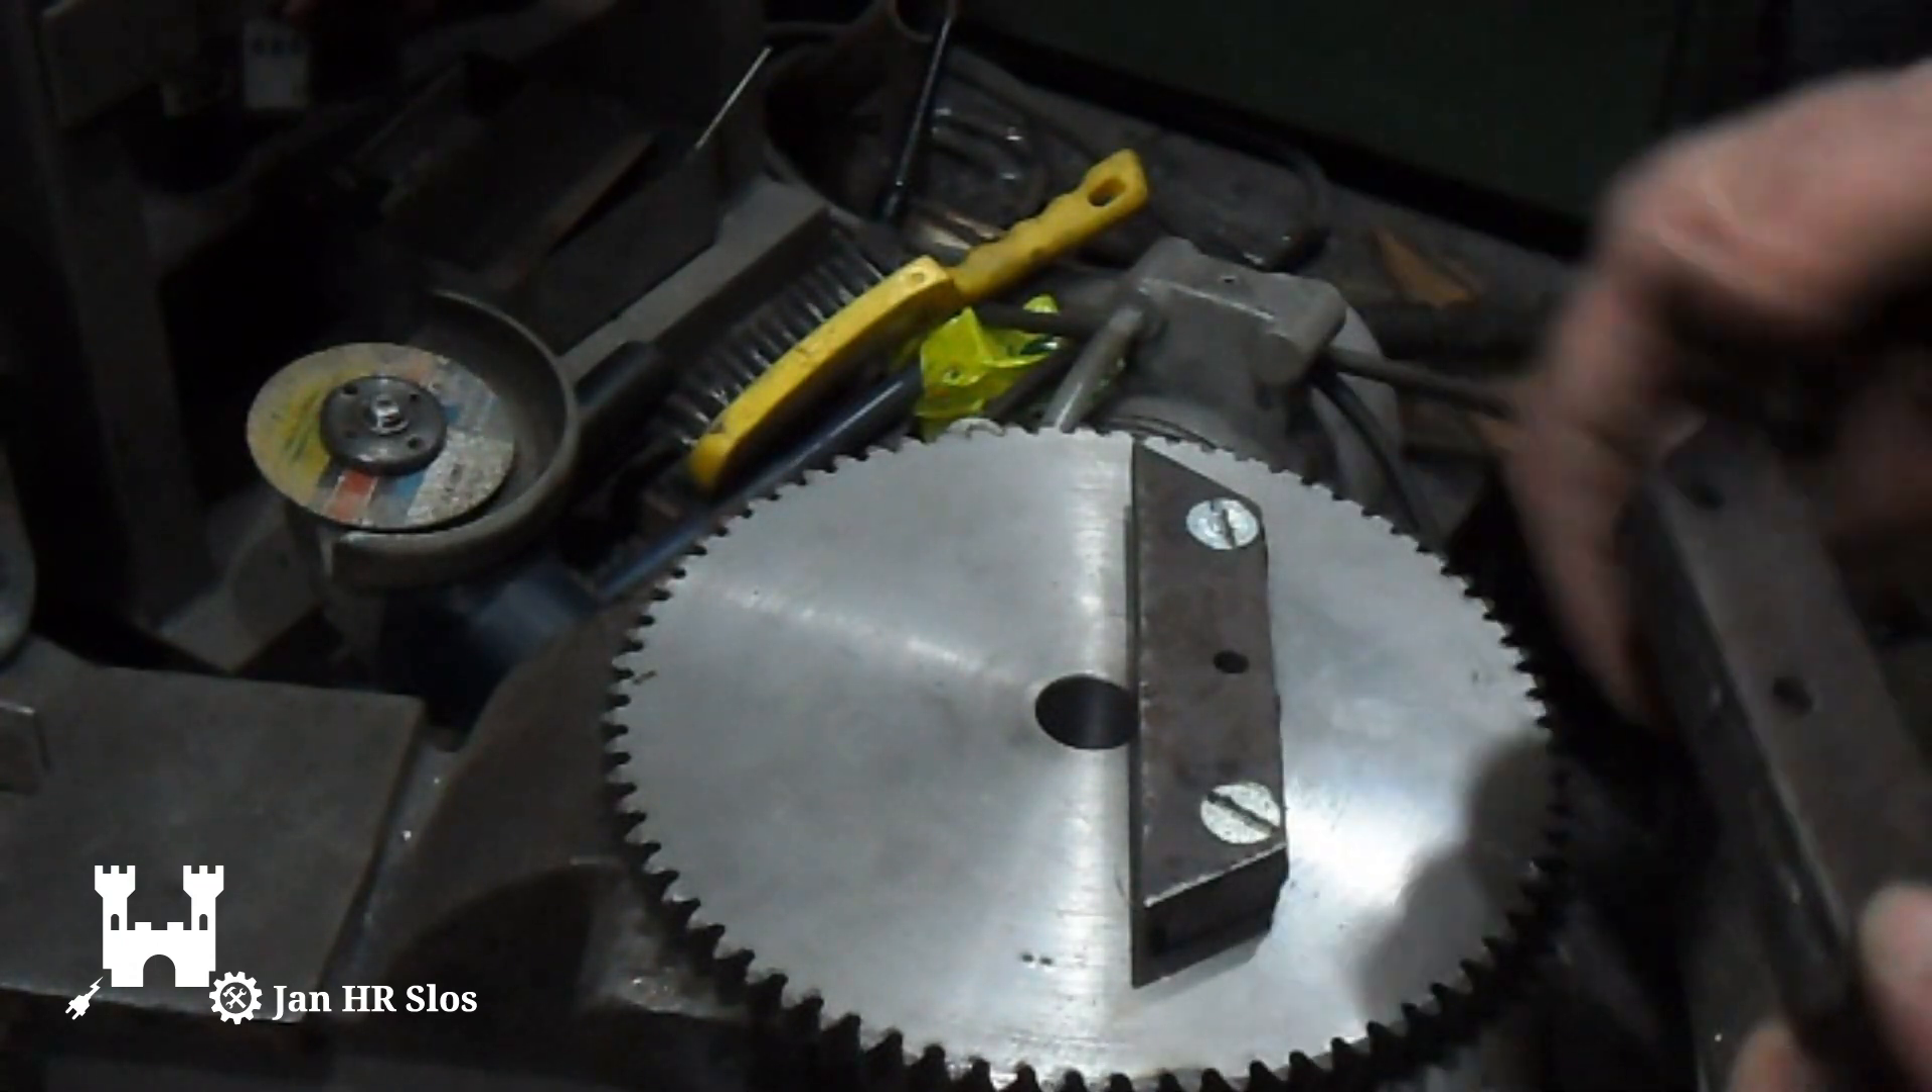Yes, I've already placed one guide to the bullwheel.